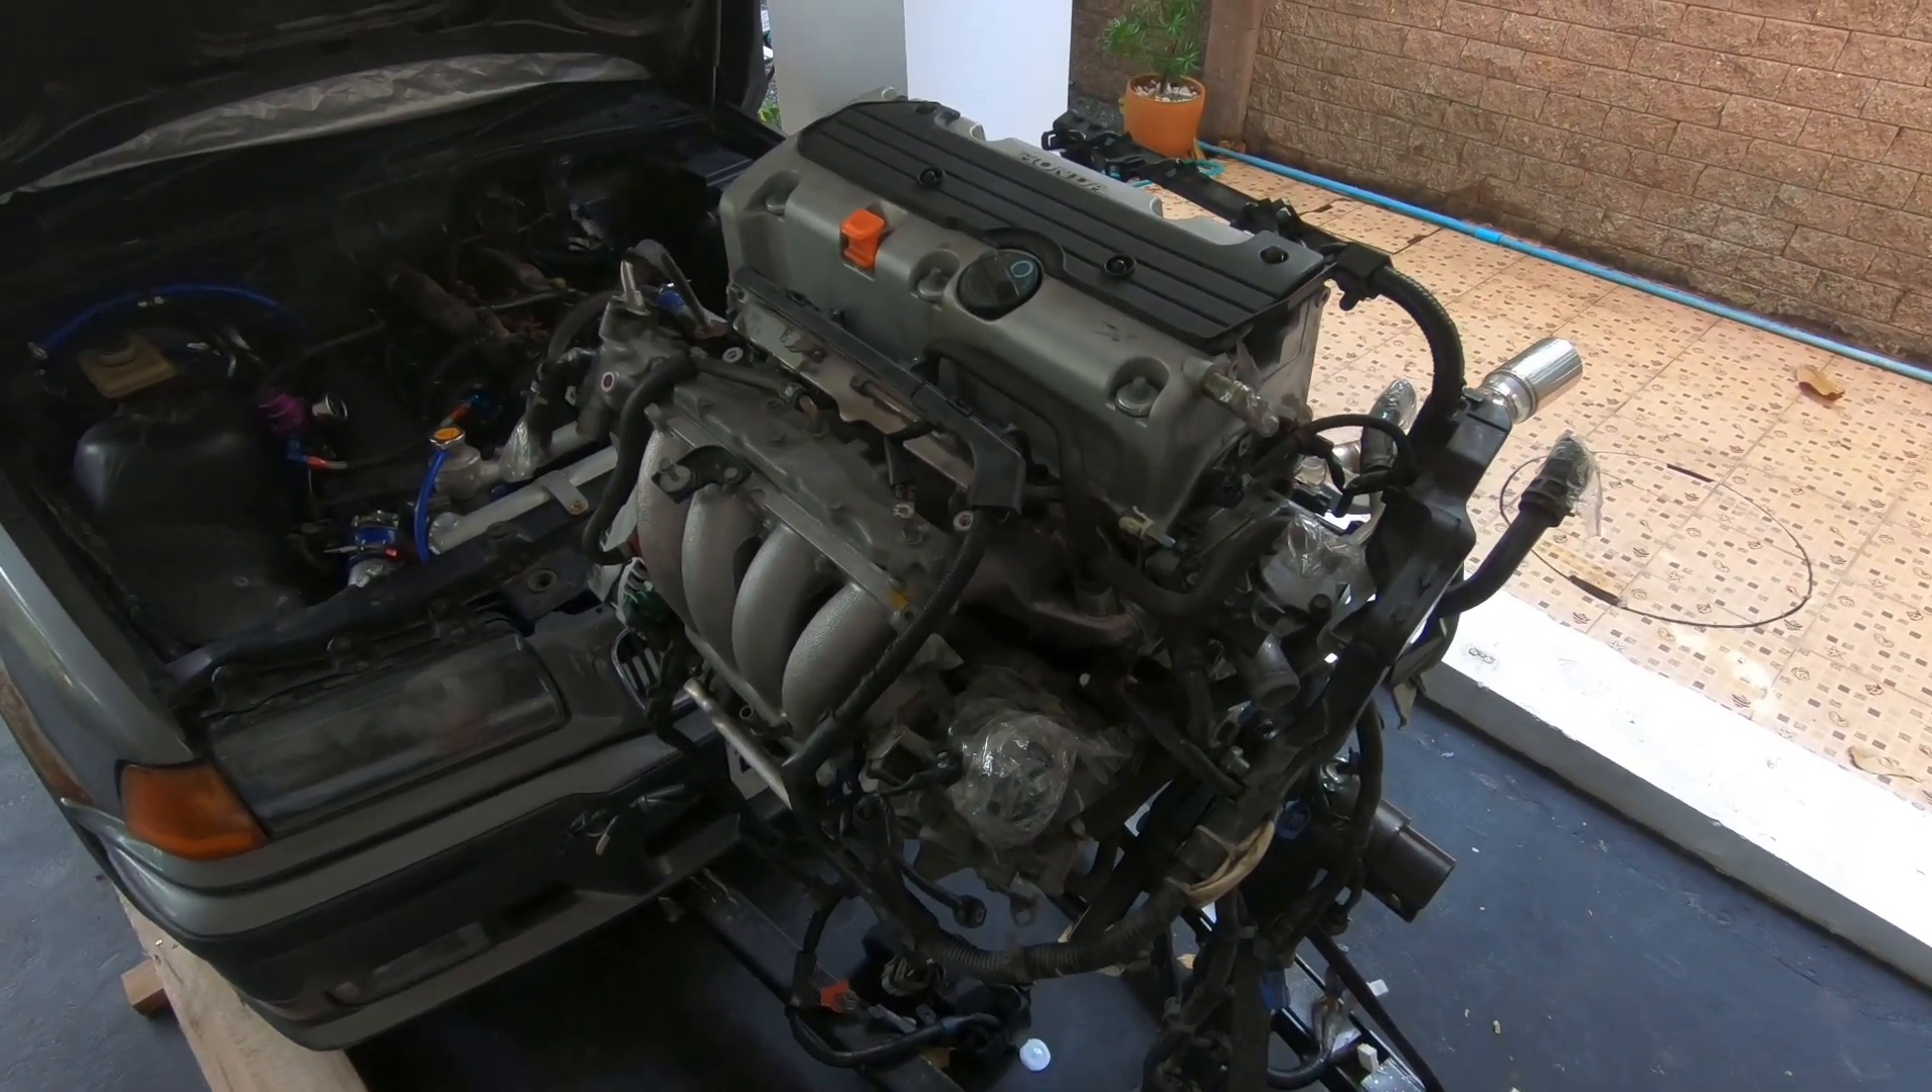In this case we have most of the engine harness still on the engine.